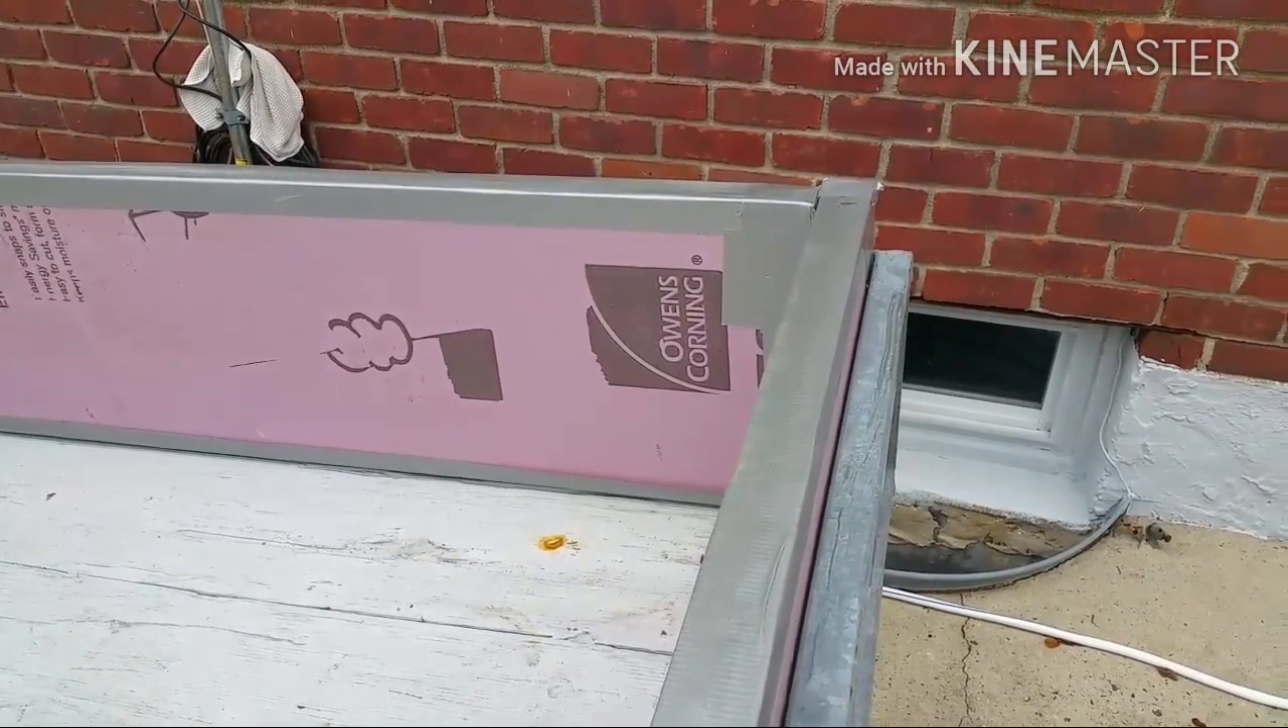But, I have now this styrofoam board in here. Which, when it's installed like this, gives me the ability to have solid walls.